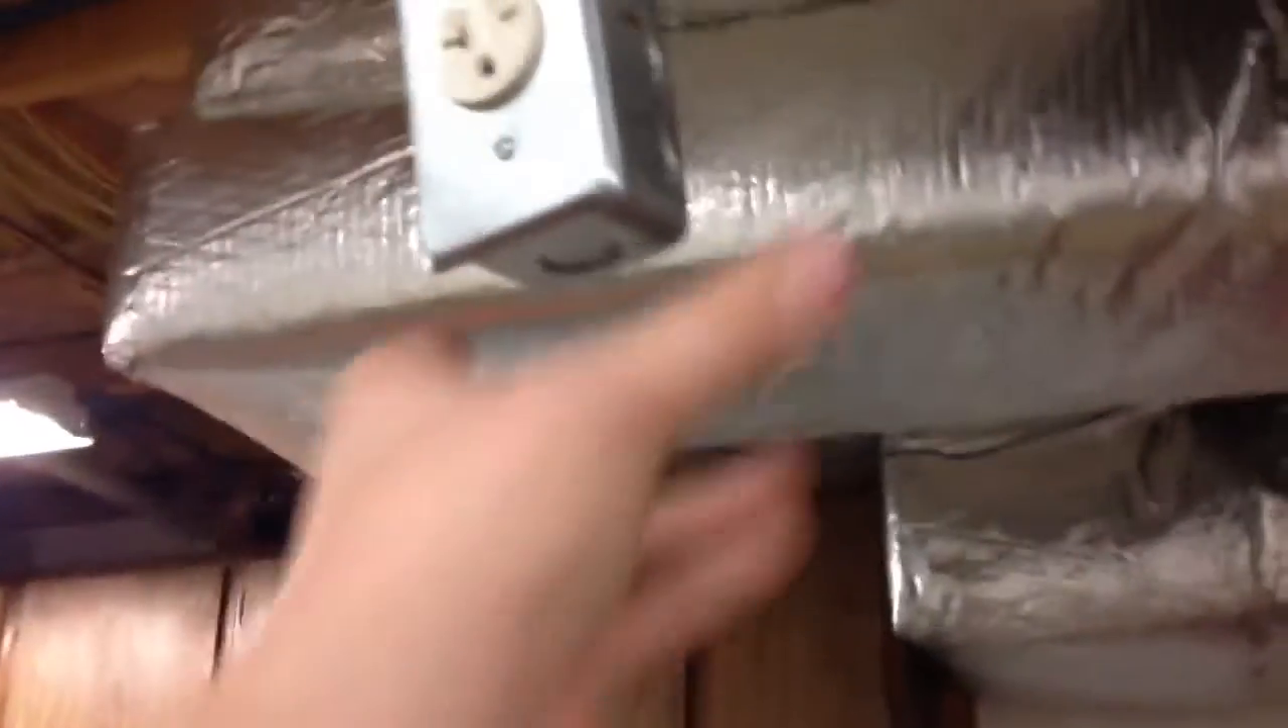My buddy Adam came over and helped me hang this 220 plug.